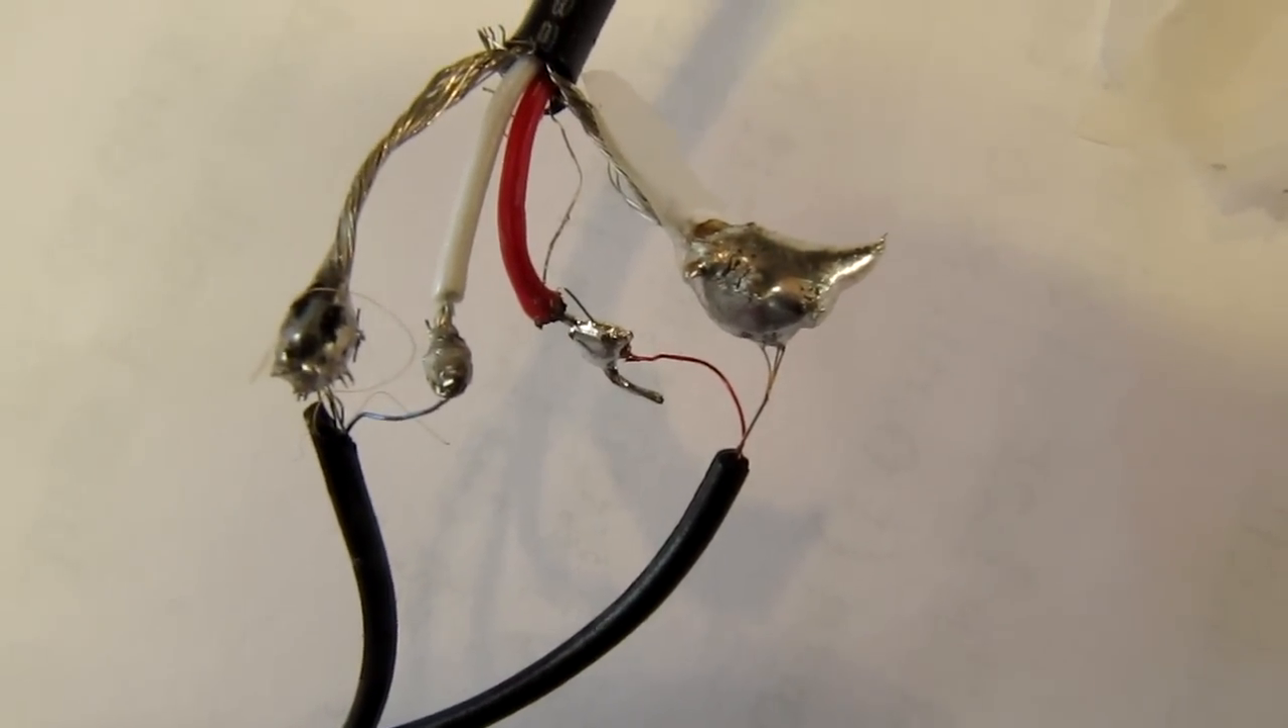Now I am done soldering all the wires.